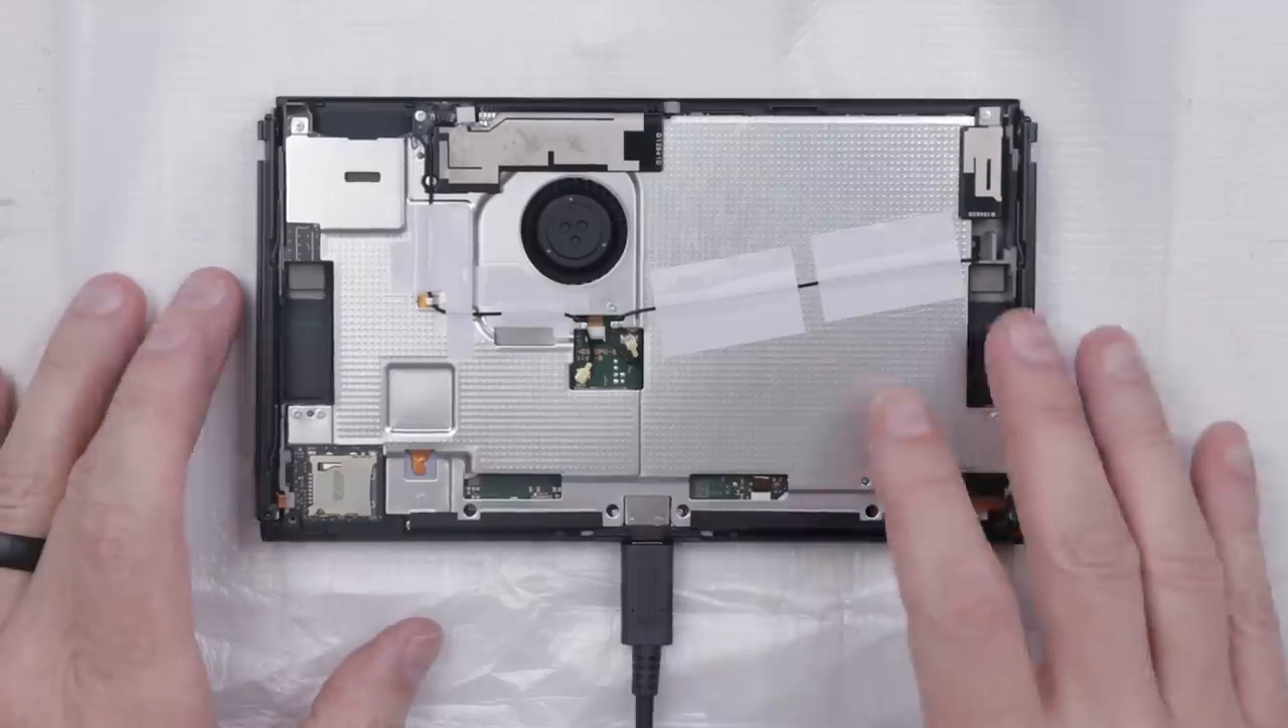And now with that back plate off, we get our first look at the inside.